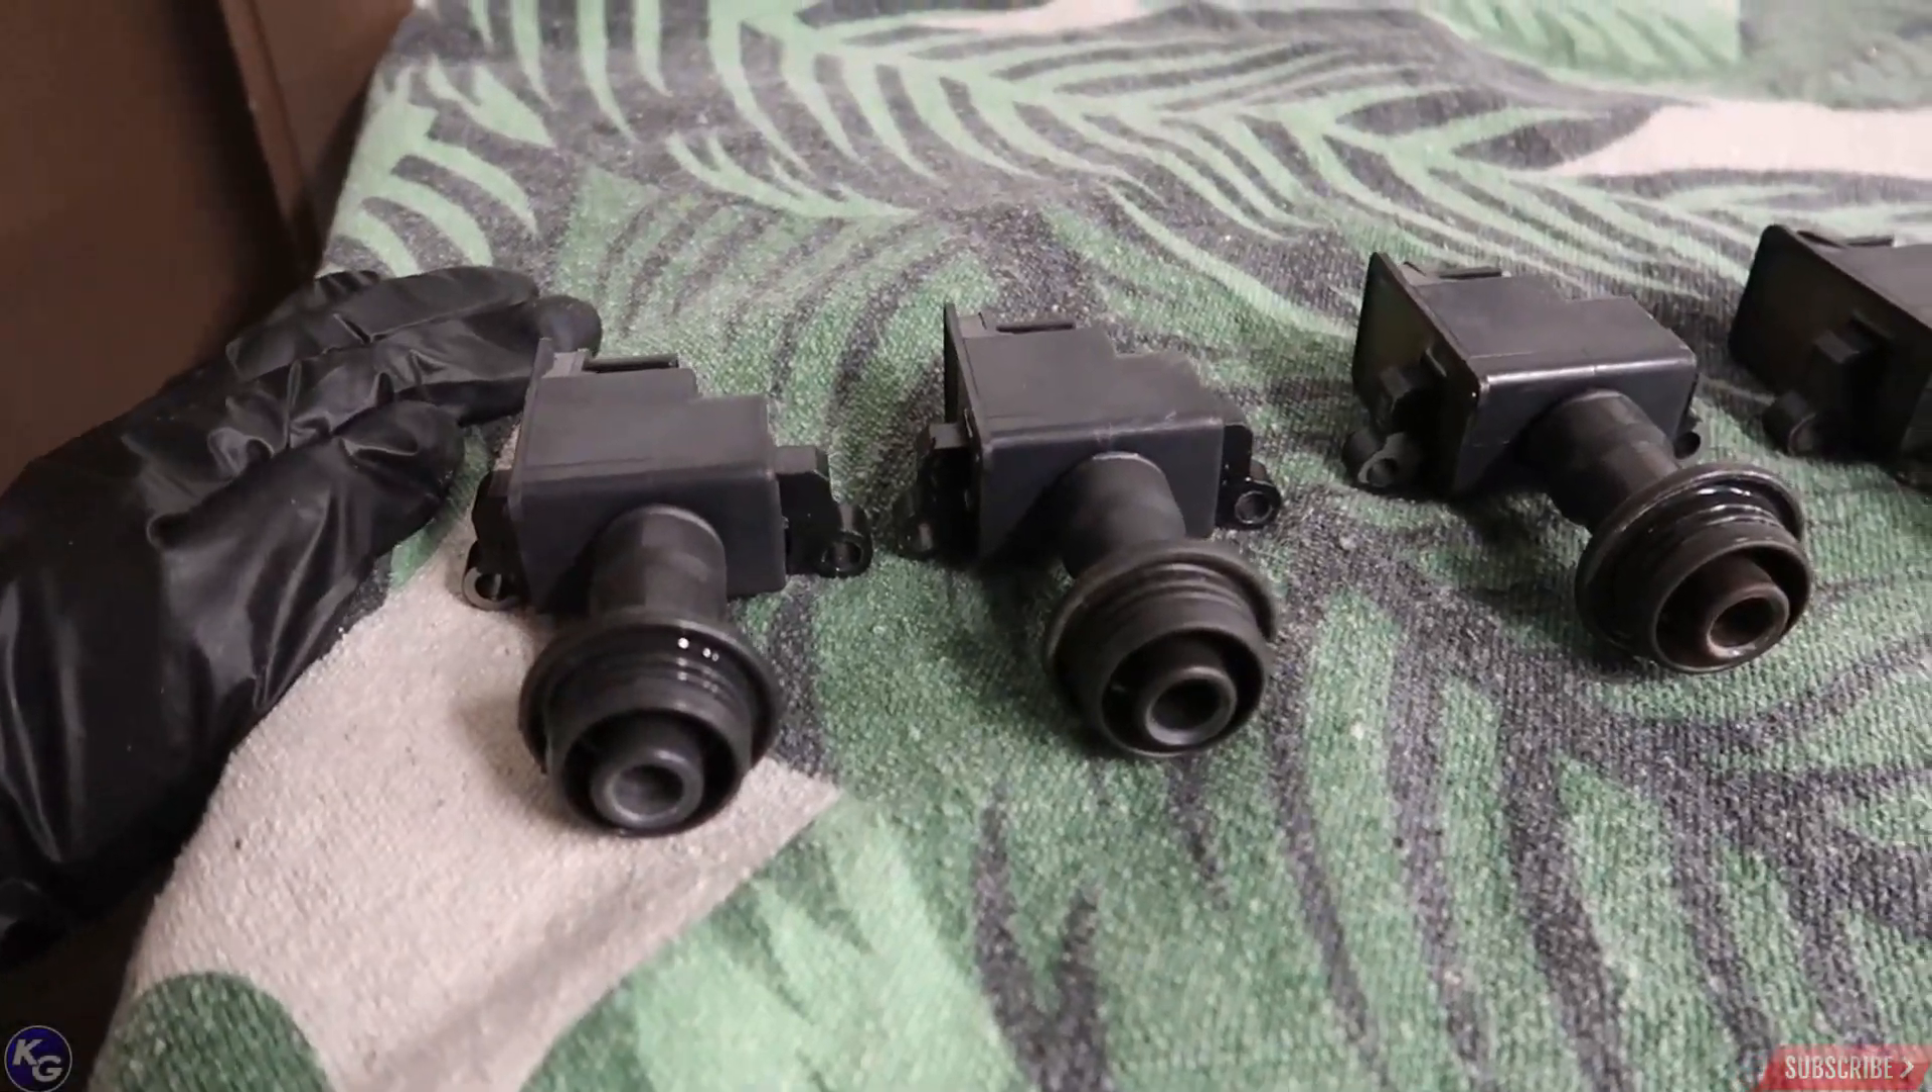Alright guys, so we went ahead and removed the coil packs.